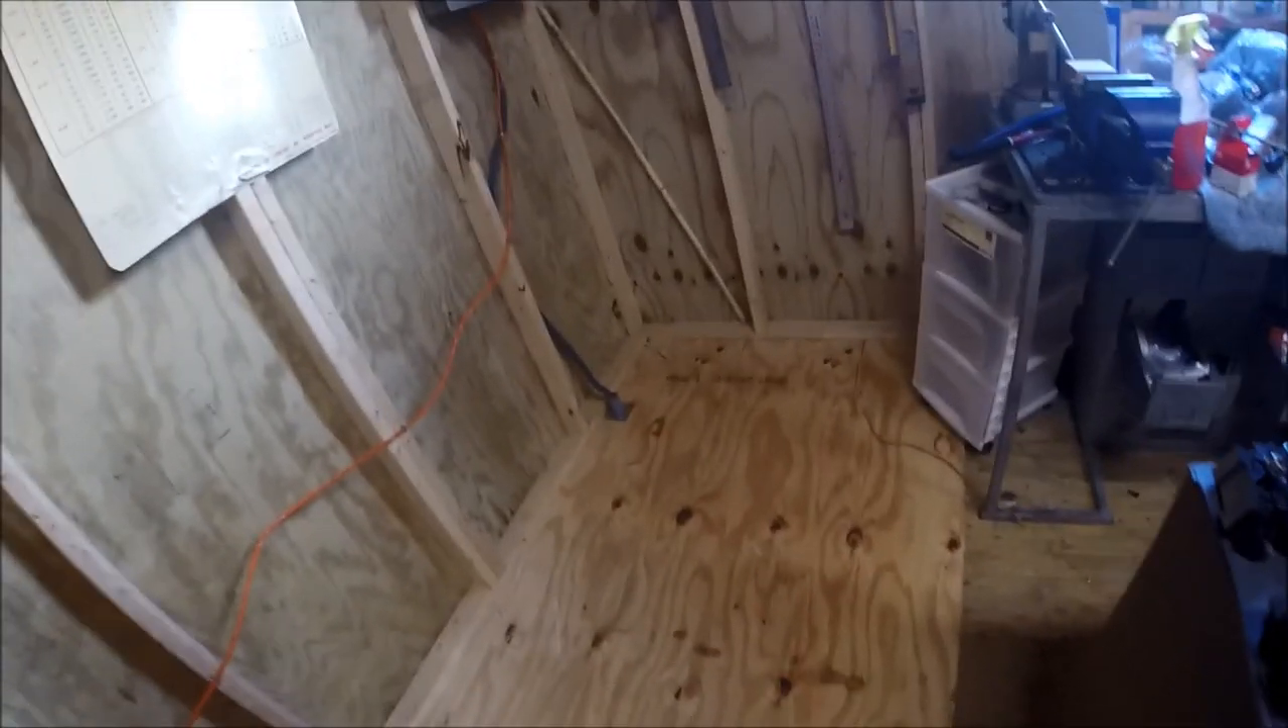So, what we've done is we added some three -quarter plywood here, and screwed it to the floor.